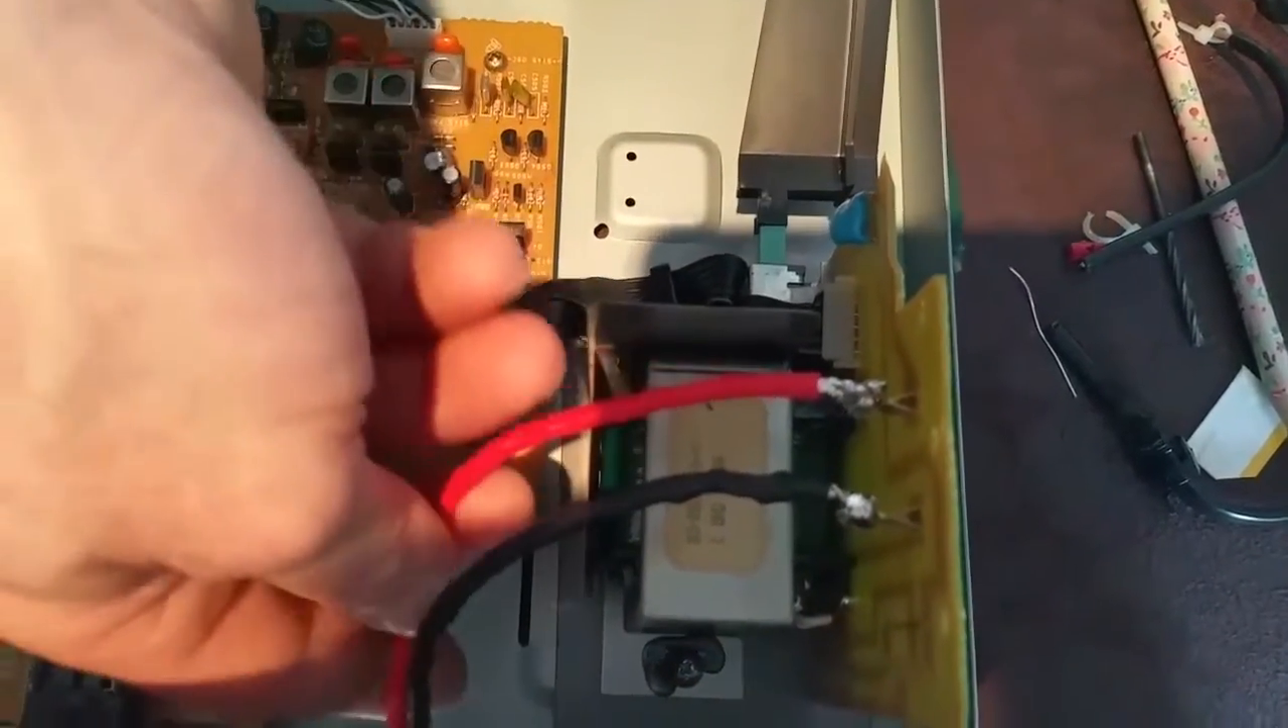Wires now soldered on.